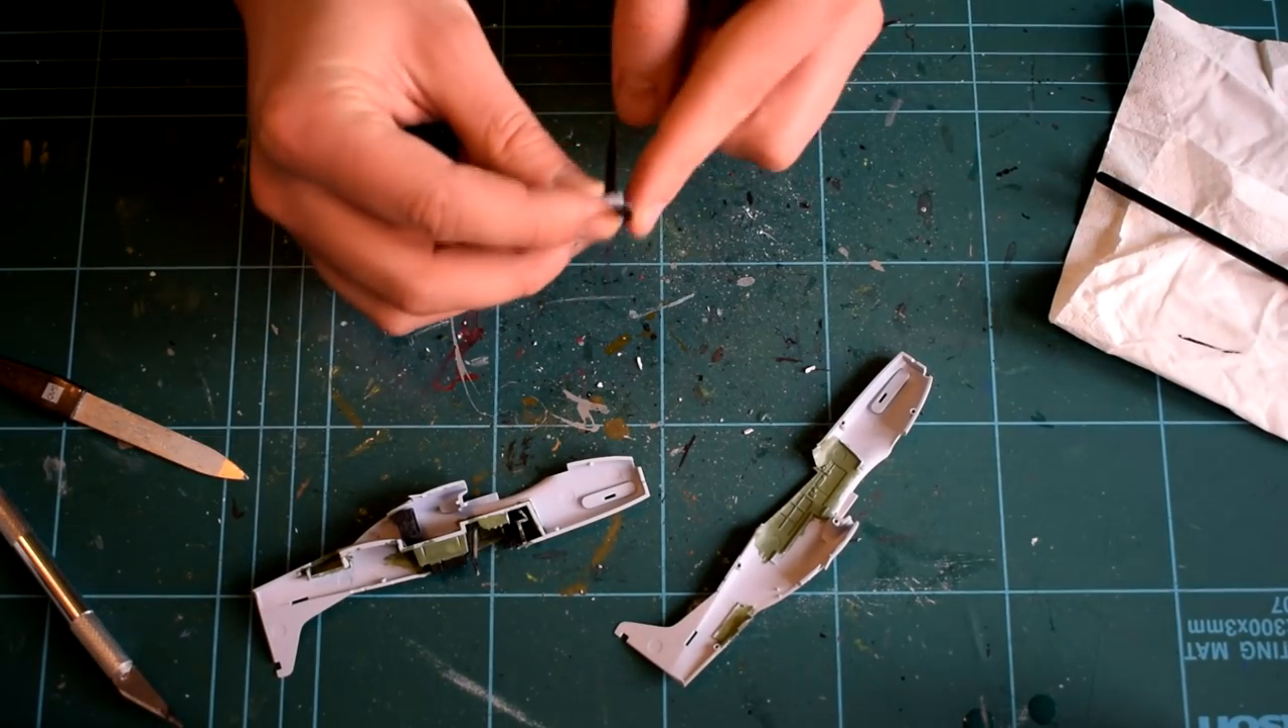The fuselage halves were then cut from the sprues, cleaned up and the cockpit assembly cemented inside one of the halves.